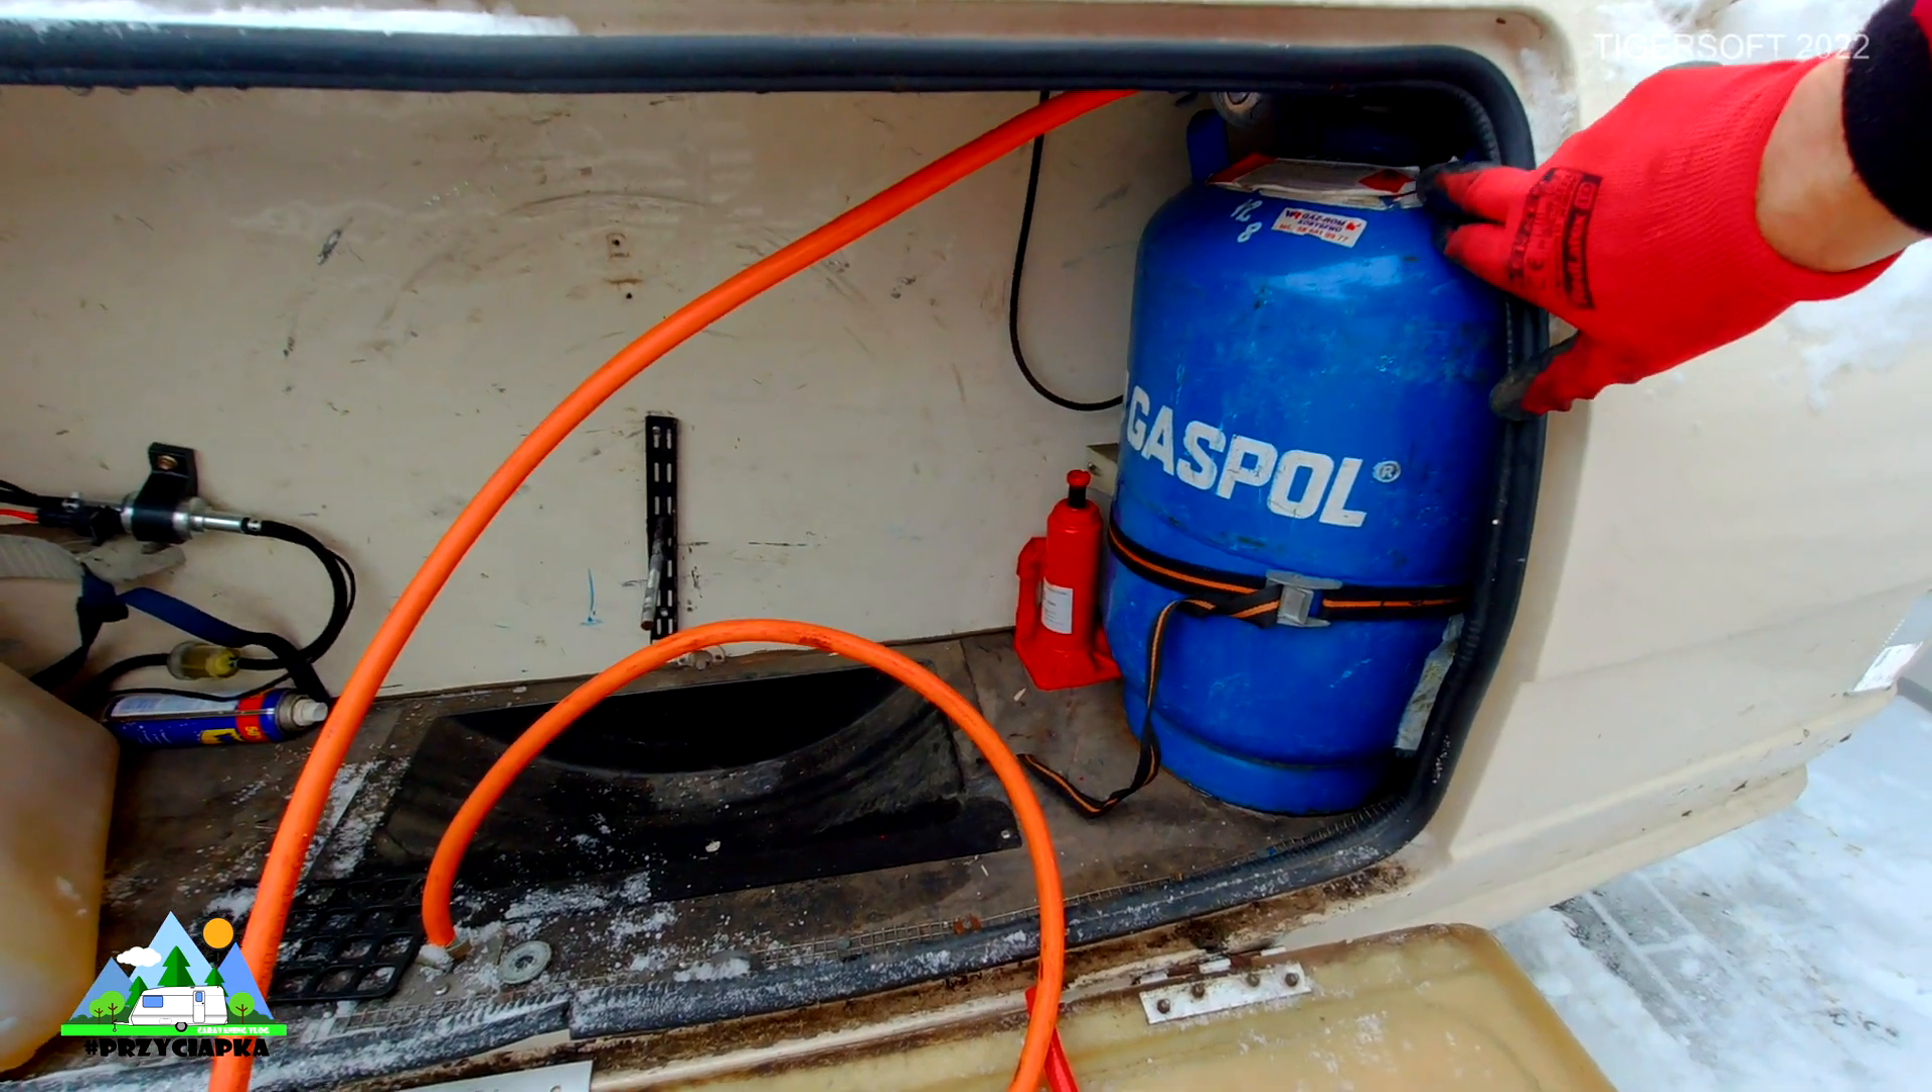Butla już zamontowana, w tej przyczepce jest to ciężko zrobić, dlatego muszę używać bezkołnierzowej.